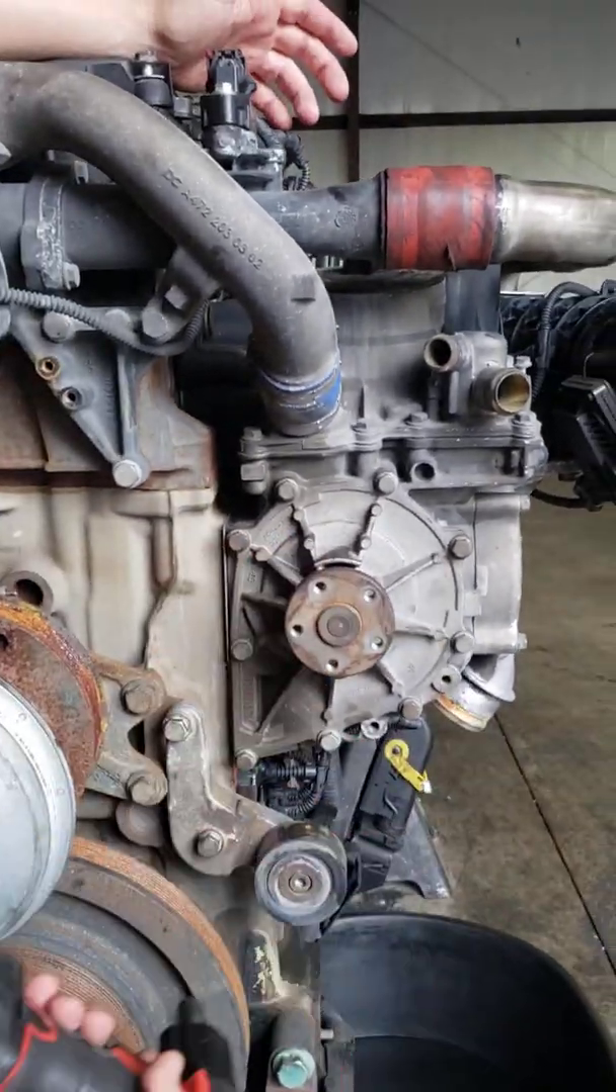So now, once you have your pulley off, now your water pump is wide open.